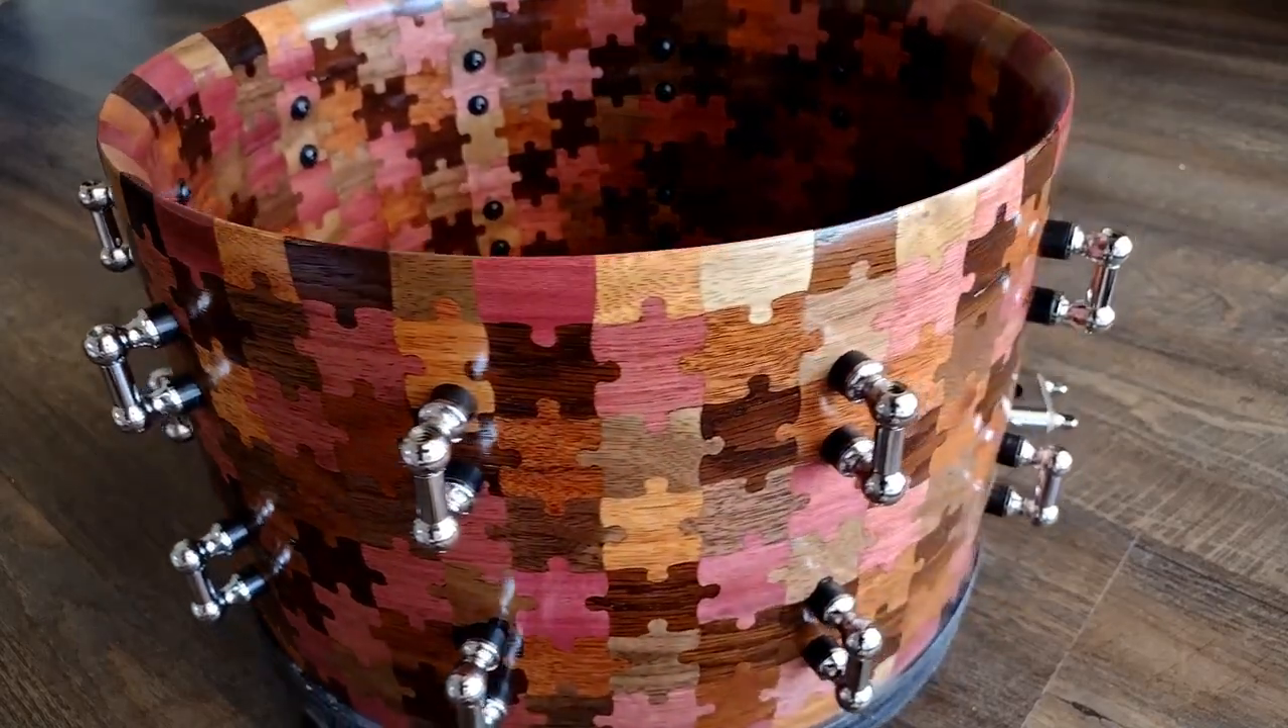Here is a beauty shot of the drum. It's basically finished. All you do now is add the heads.